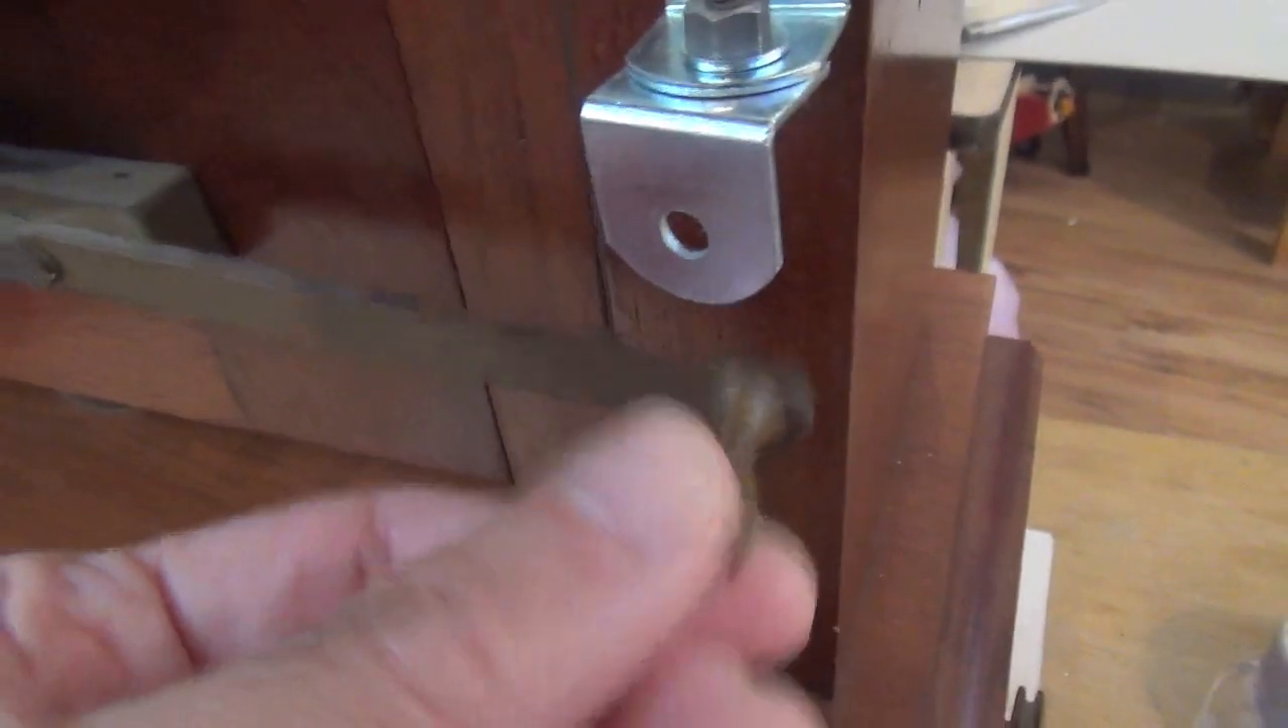So without making any holes in the machine I've added this little bracket which just acts as a stop and I've done that with both machines.